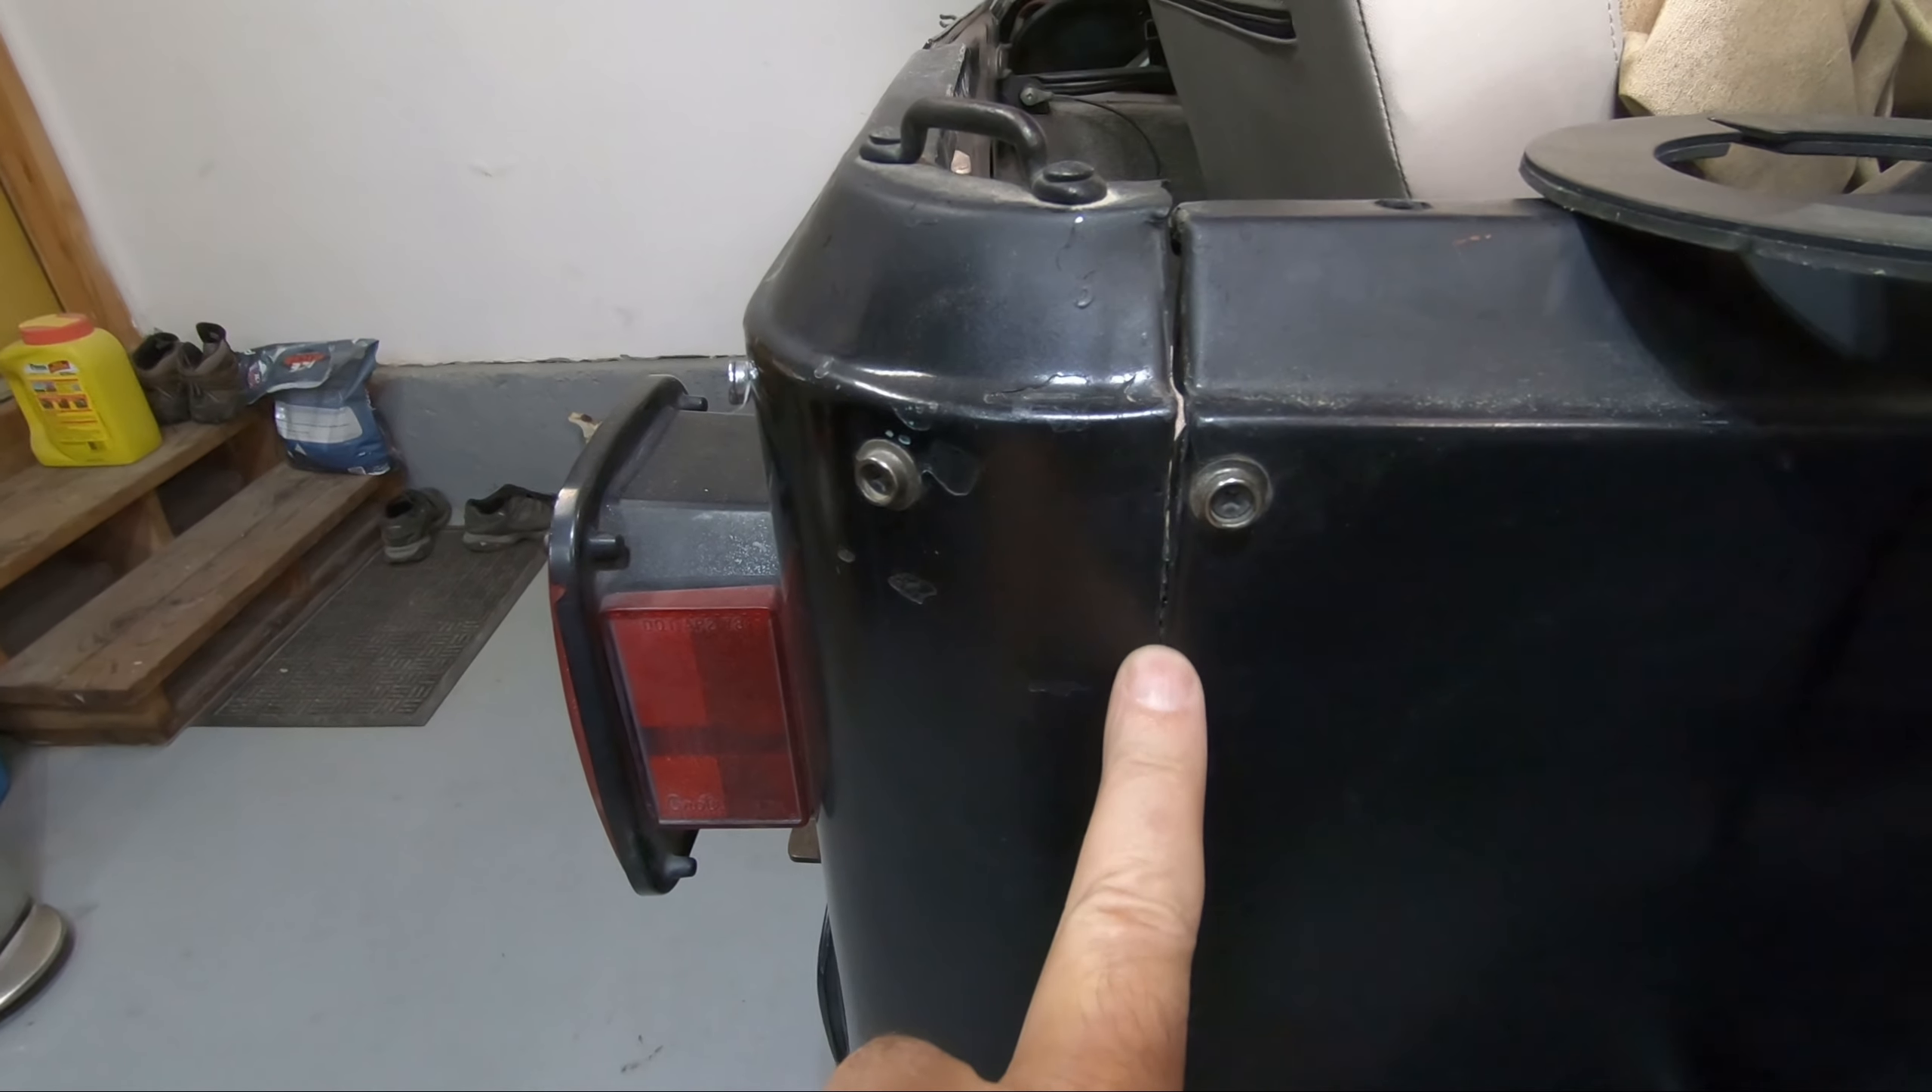The corner is pulled apart obviously under some stress.